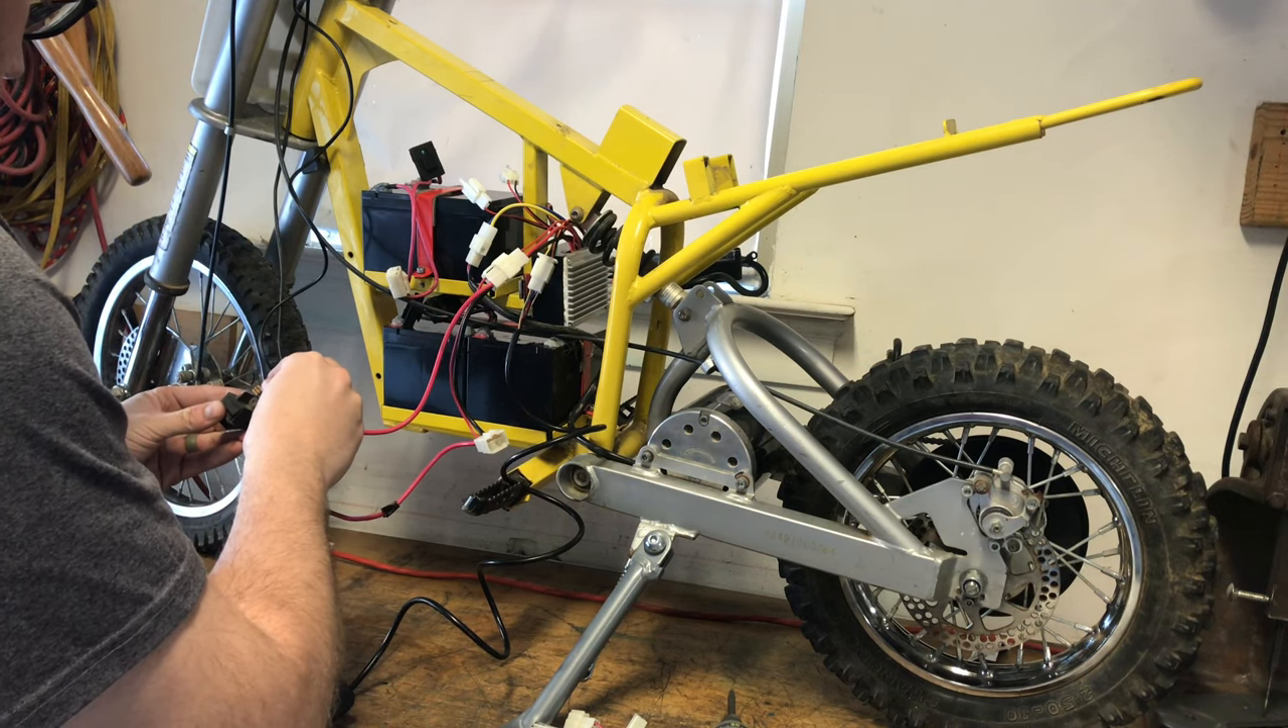There, we got the batteries put in. I went ahead and clamped those down, put a few other wires and everything in here.